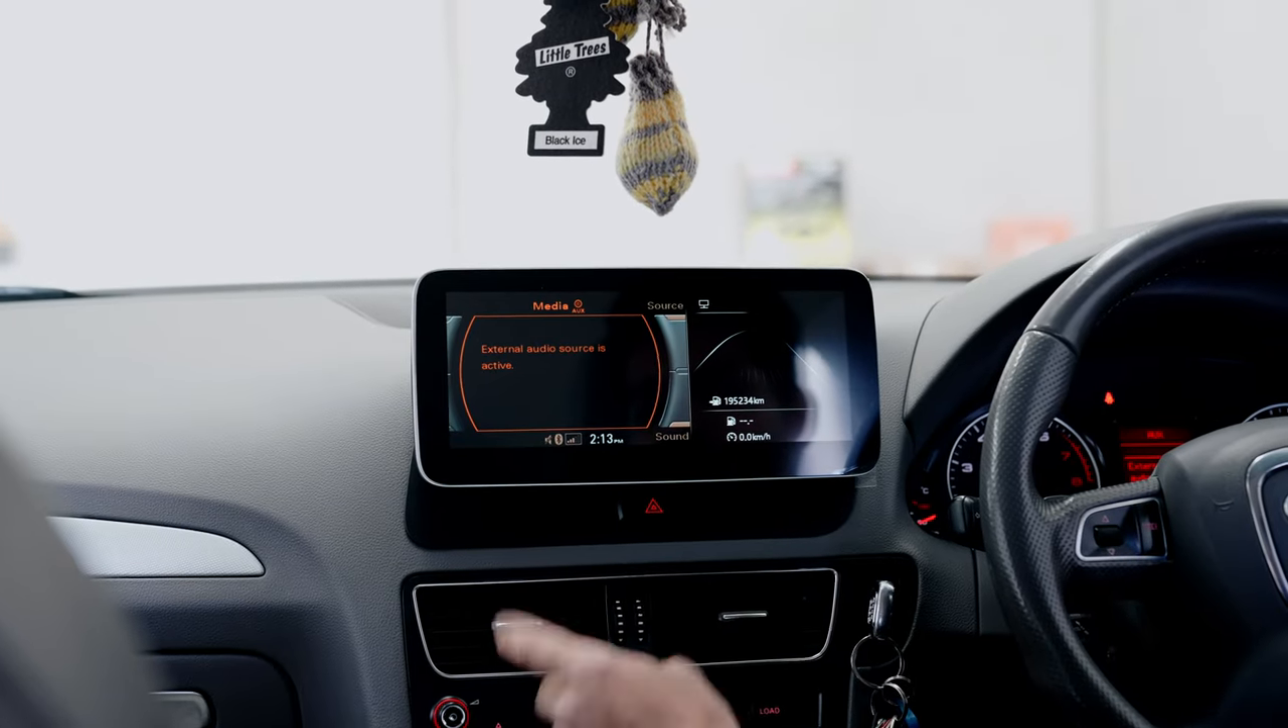There it is. That is the job complete. We have the screen in.